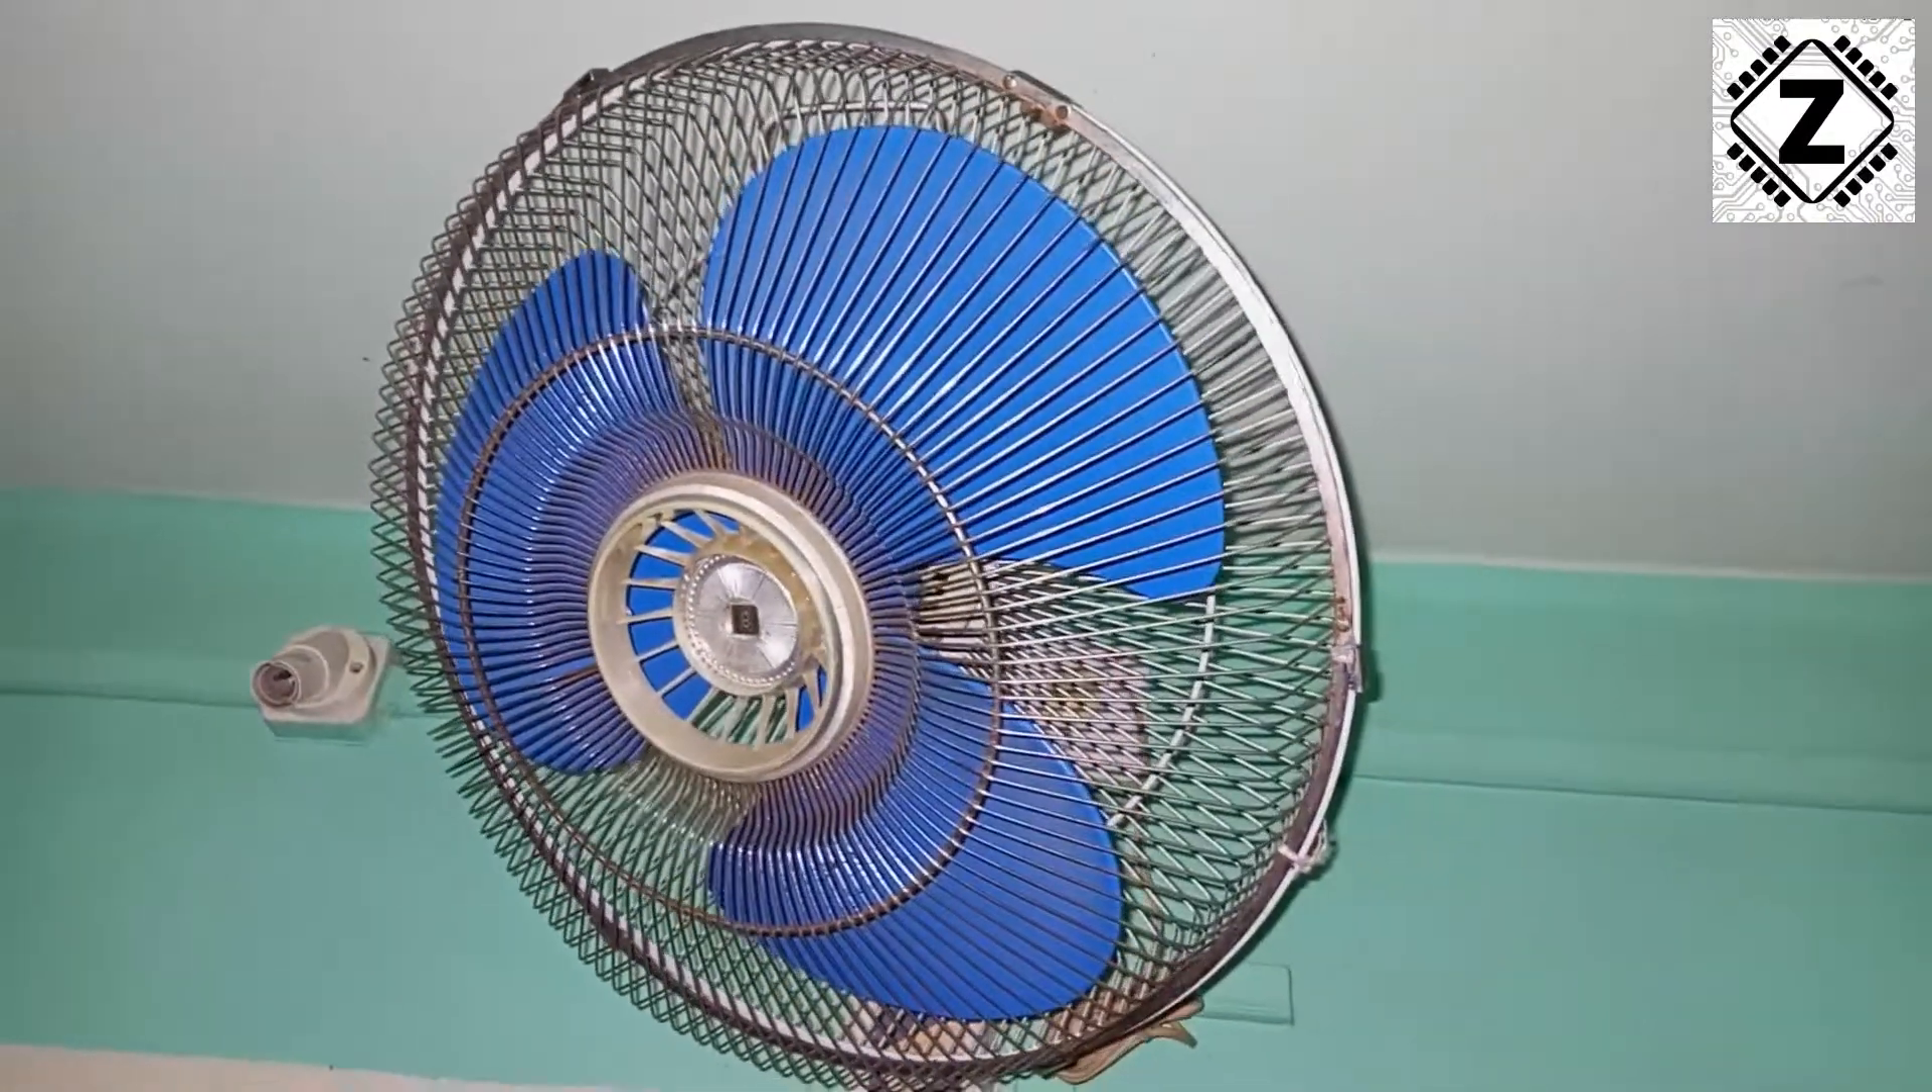Guys, the fan is back in its place and the time has come to test it out.